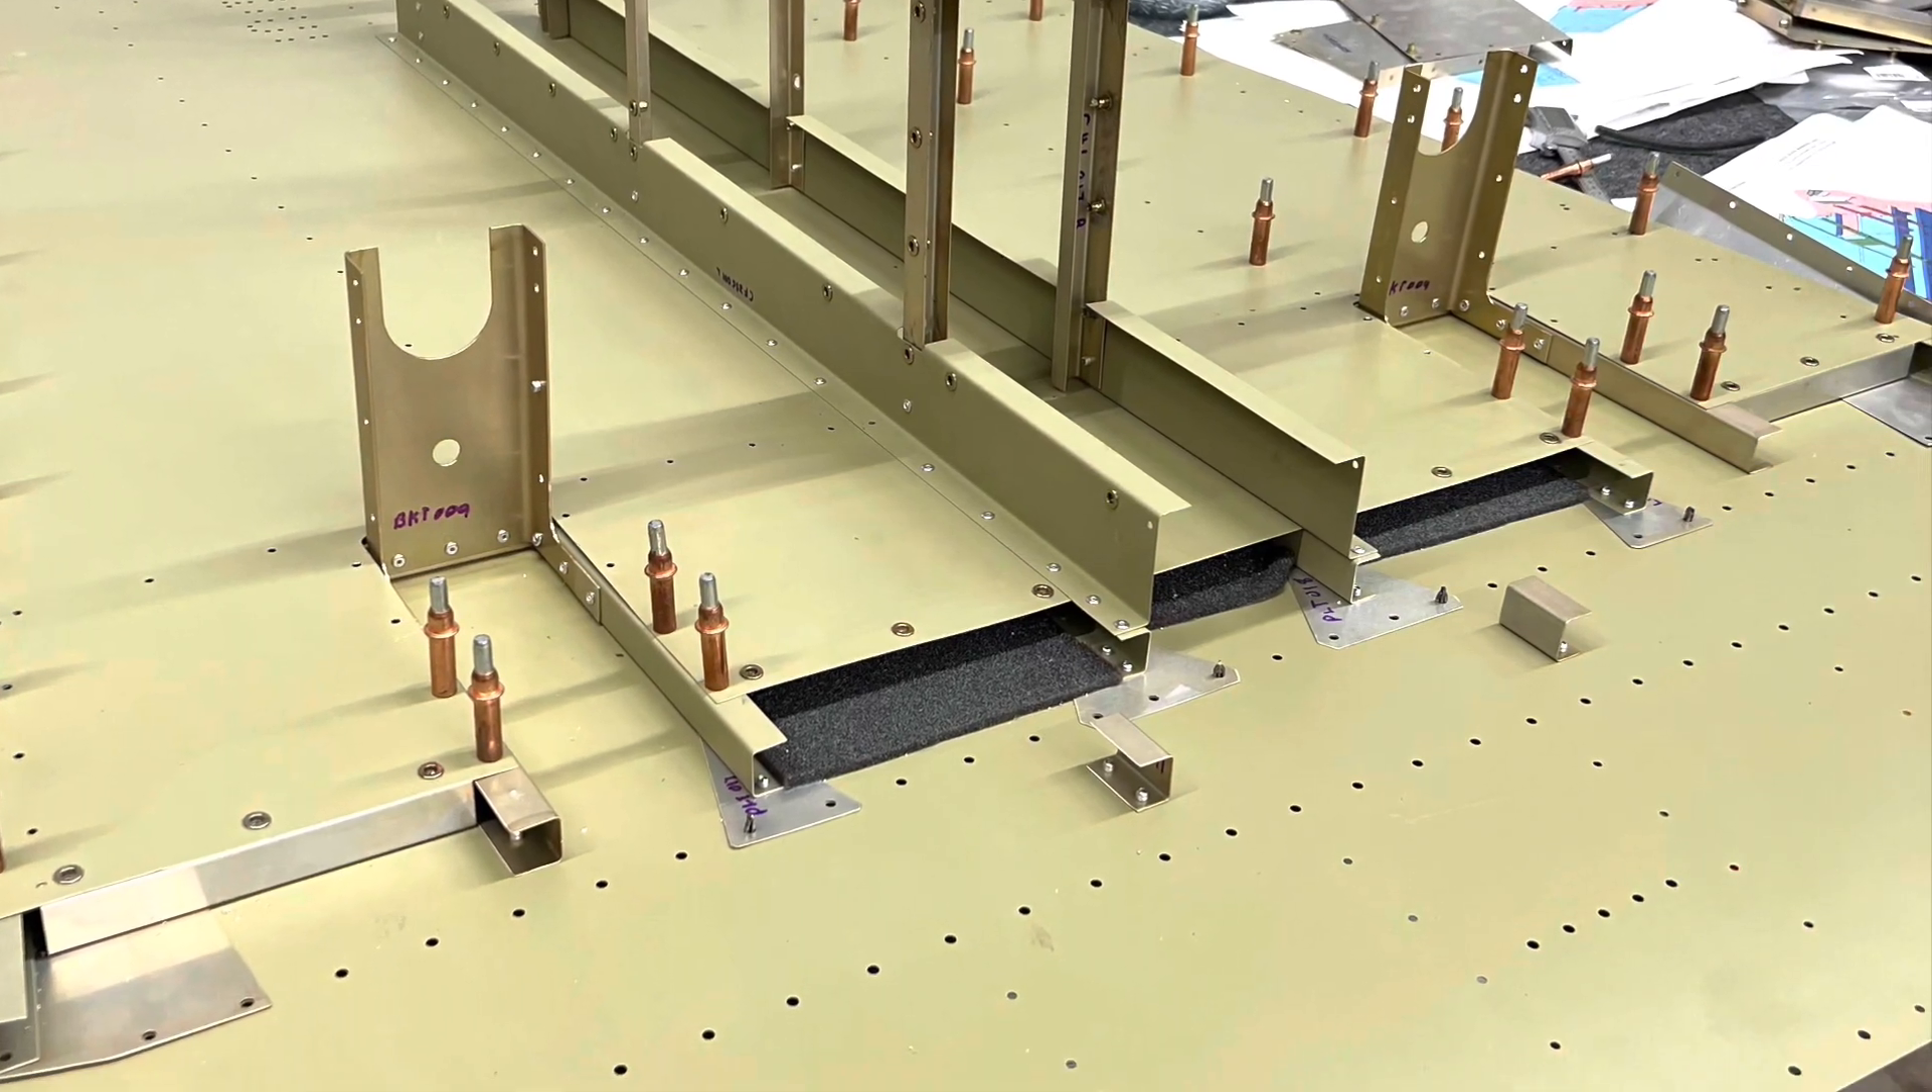I've got all these channels in place and some reinforcing plates.